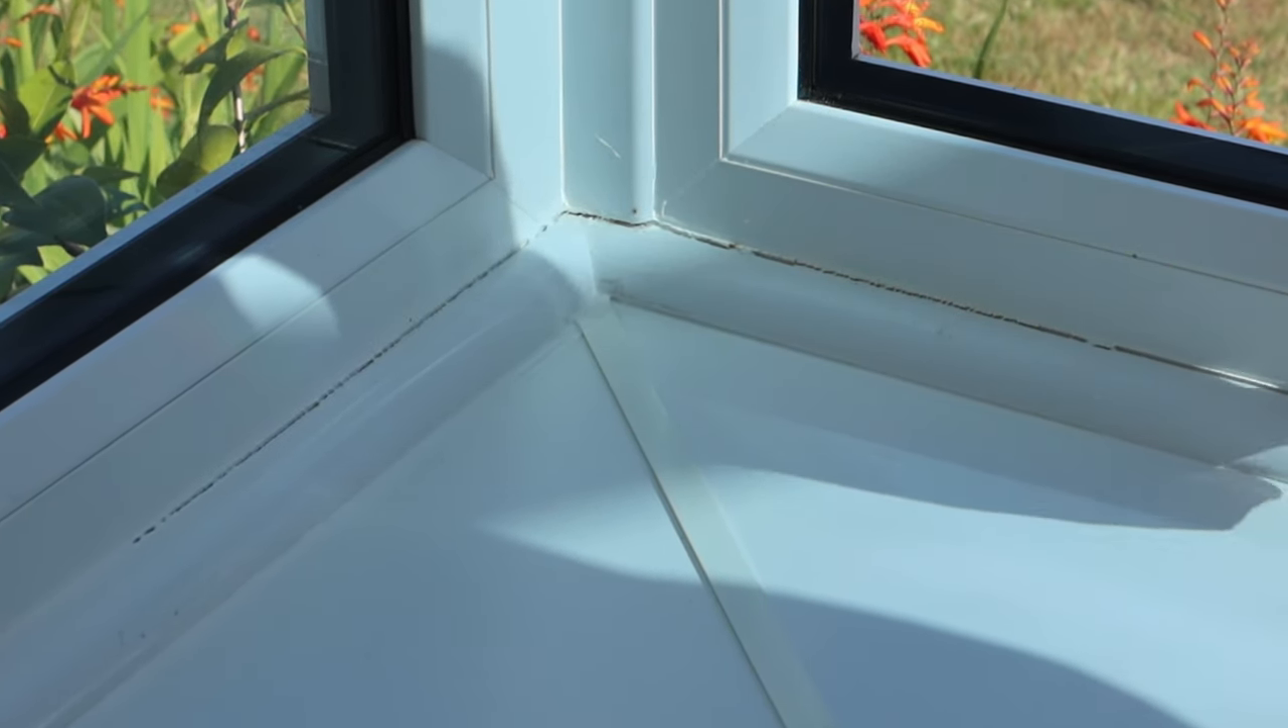So you can see the gaps here that are between the trim and the actual upvc window and this is because these are made of different materials.